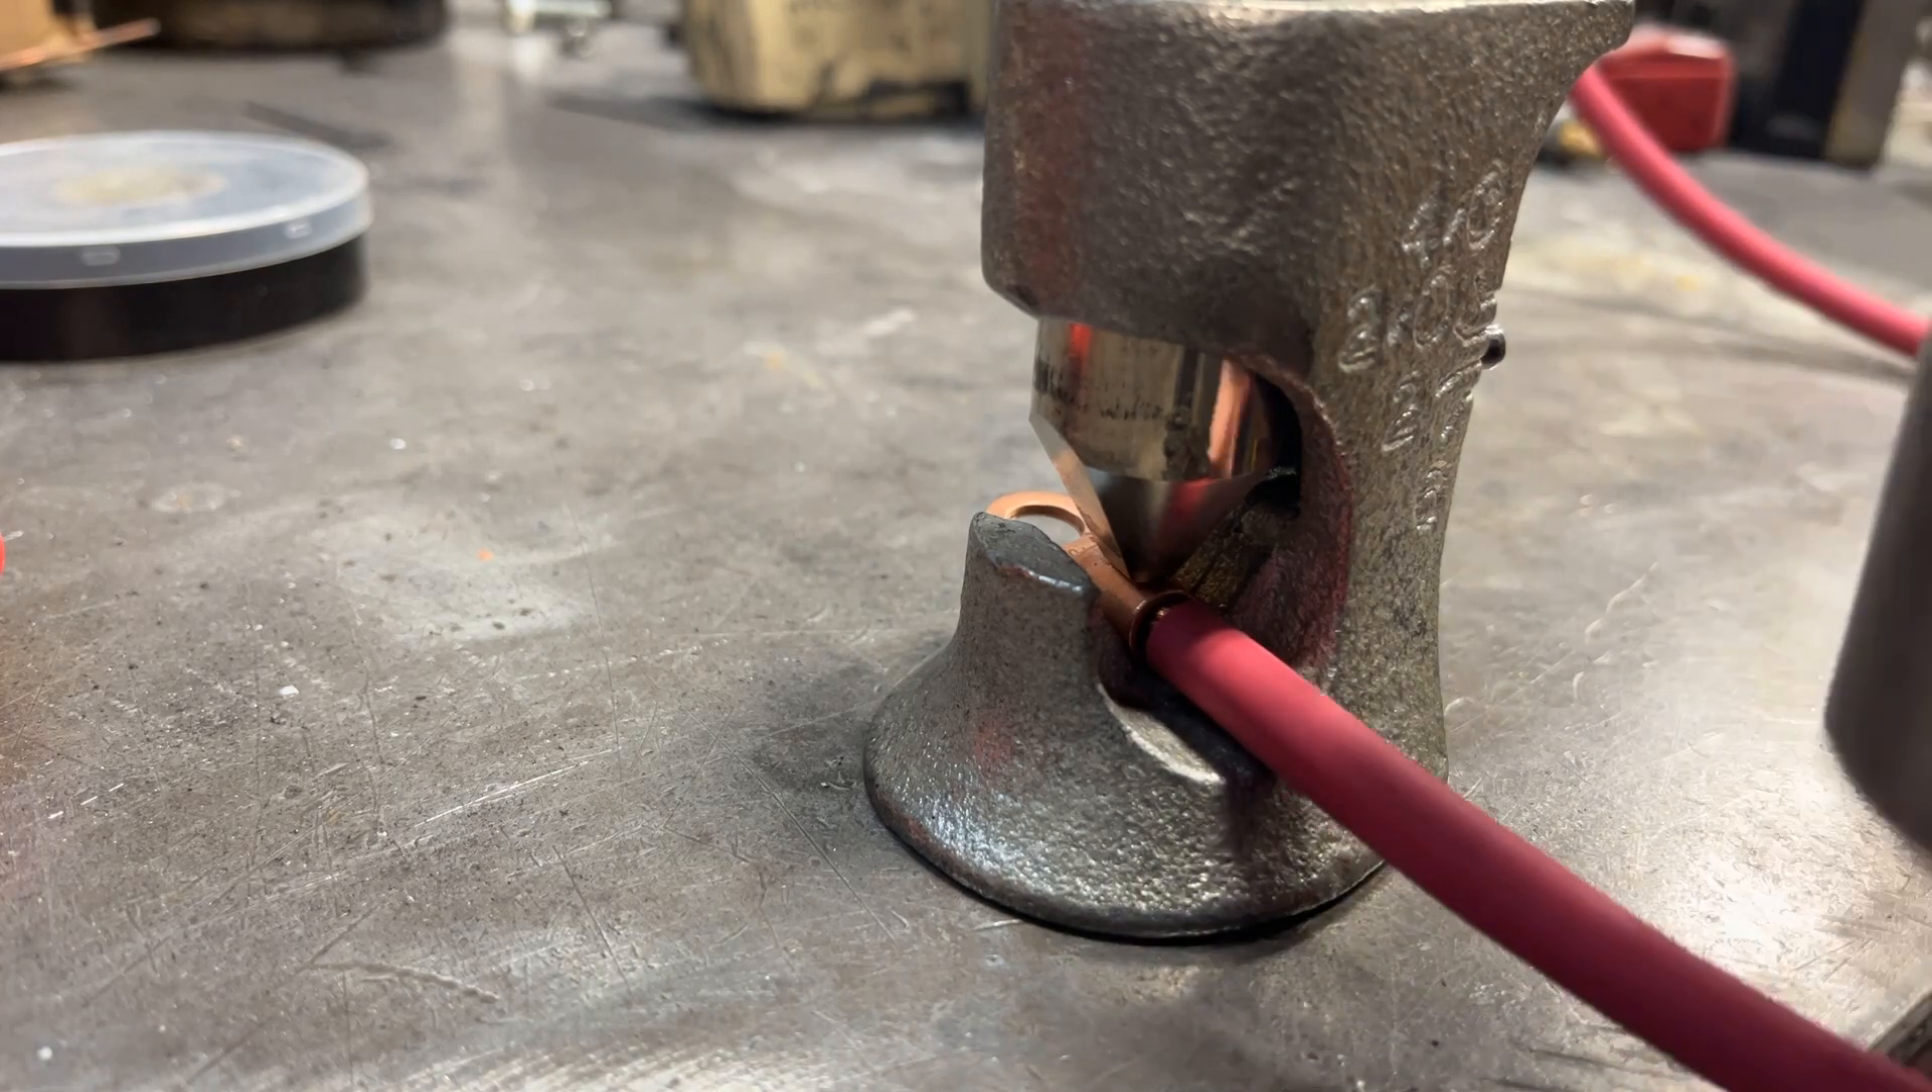I have my lug inserted into the crimper.